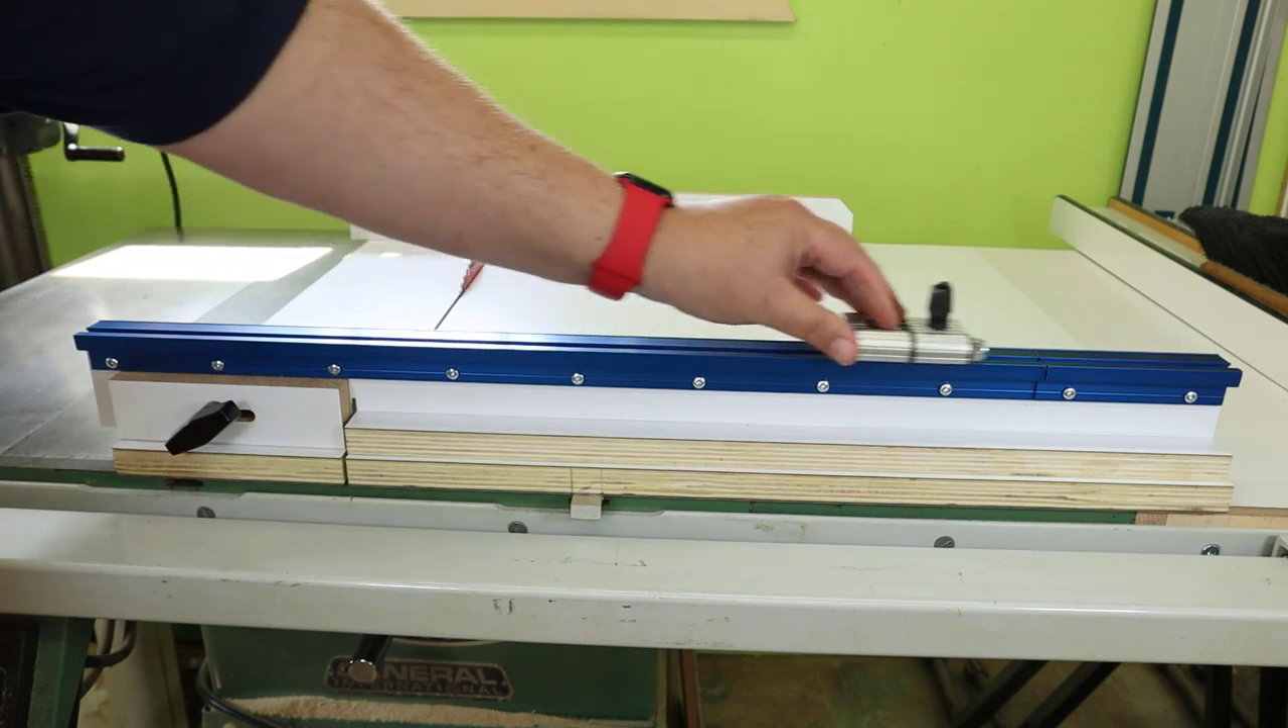In here, you can see the rail in position.